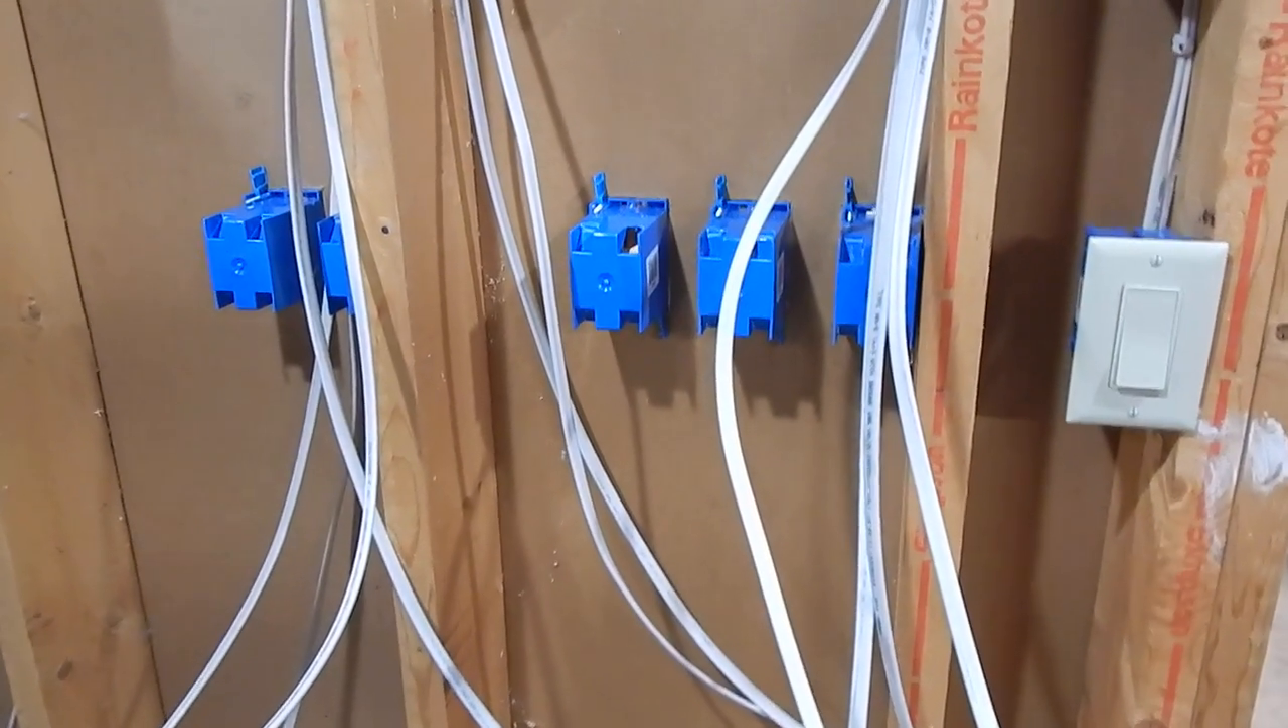Here on the other side I have pretty much all the wires run down, so it's really just stripping them back, stuffing them in the boxes, and then making up the boxes to finish this off.